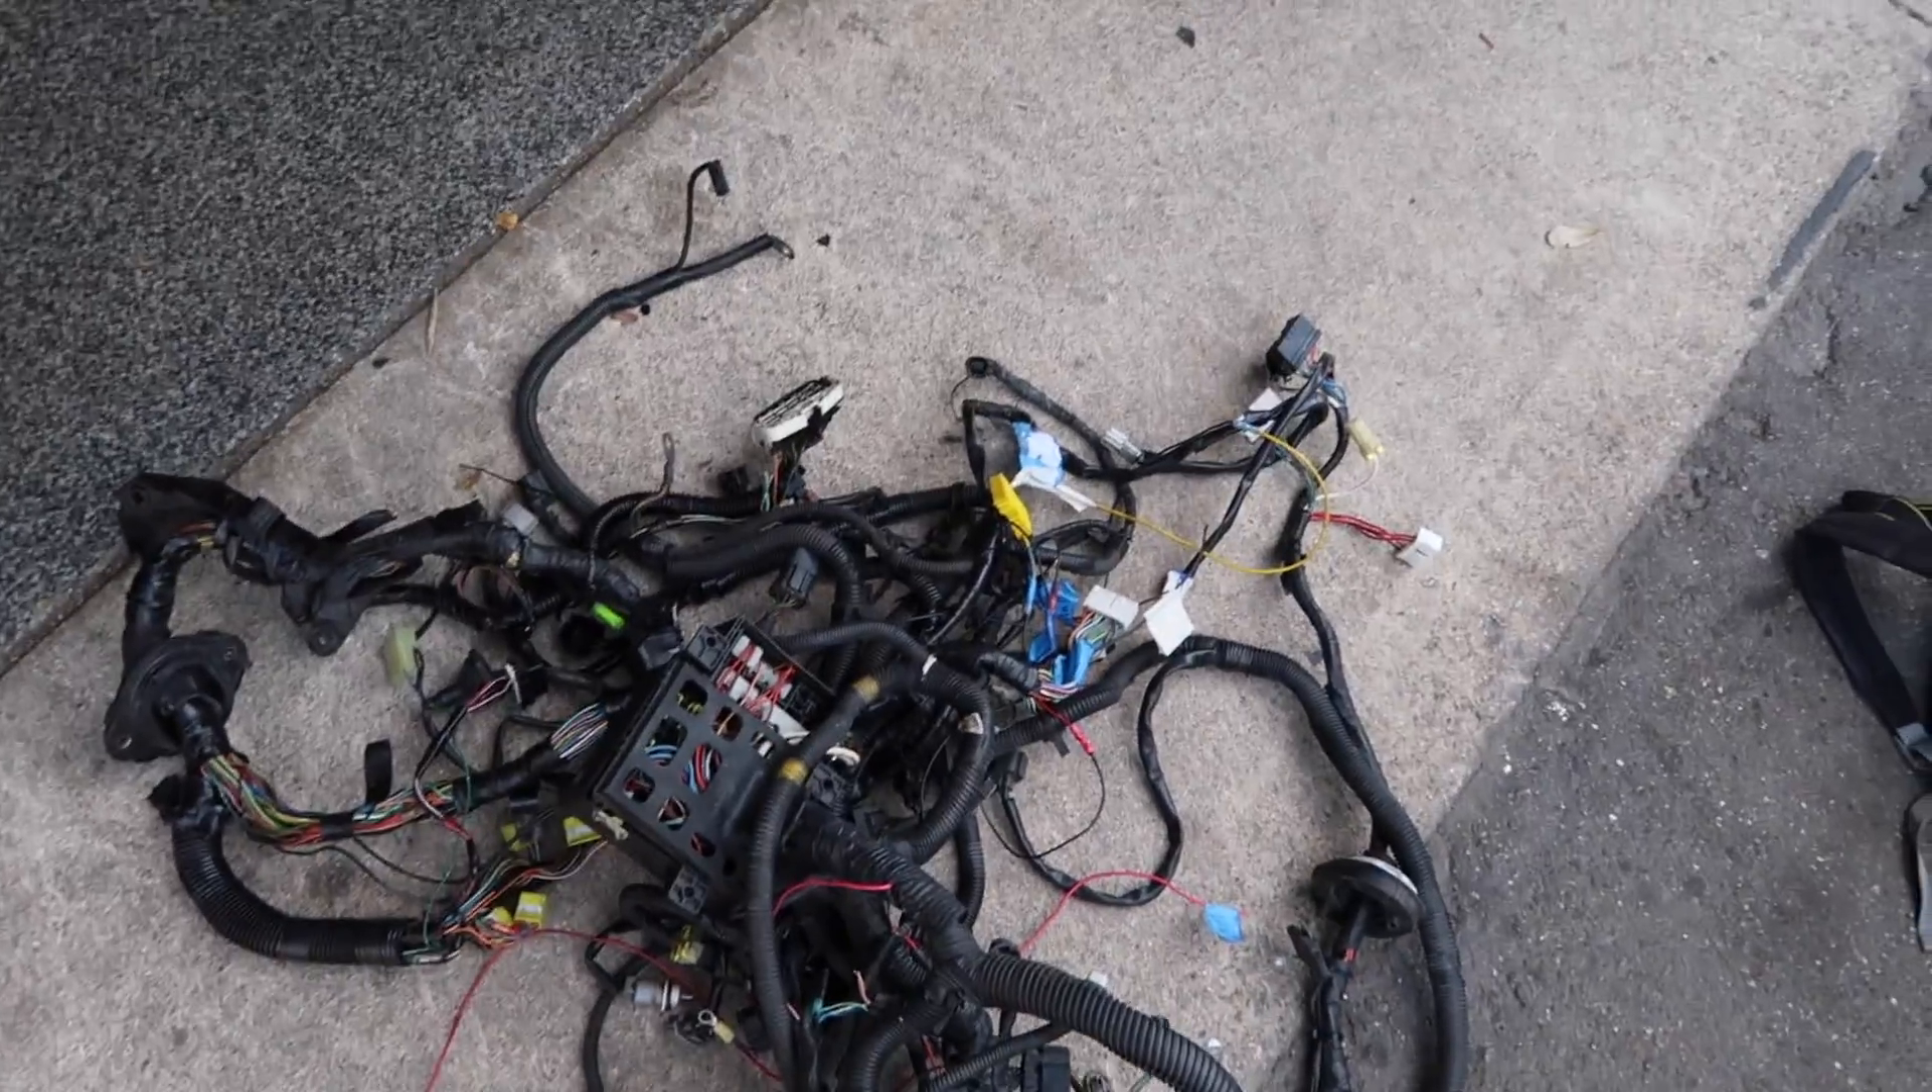And the harness is finally out.